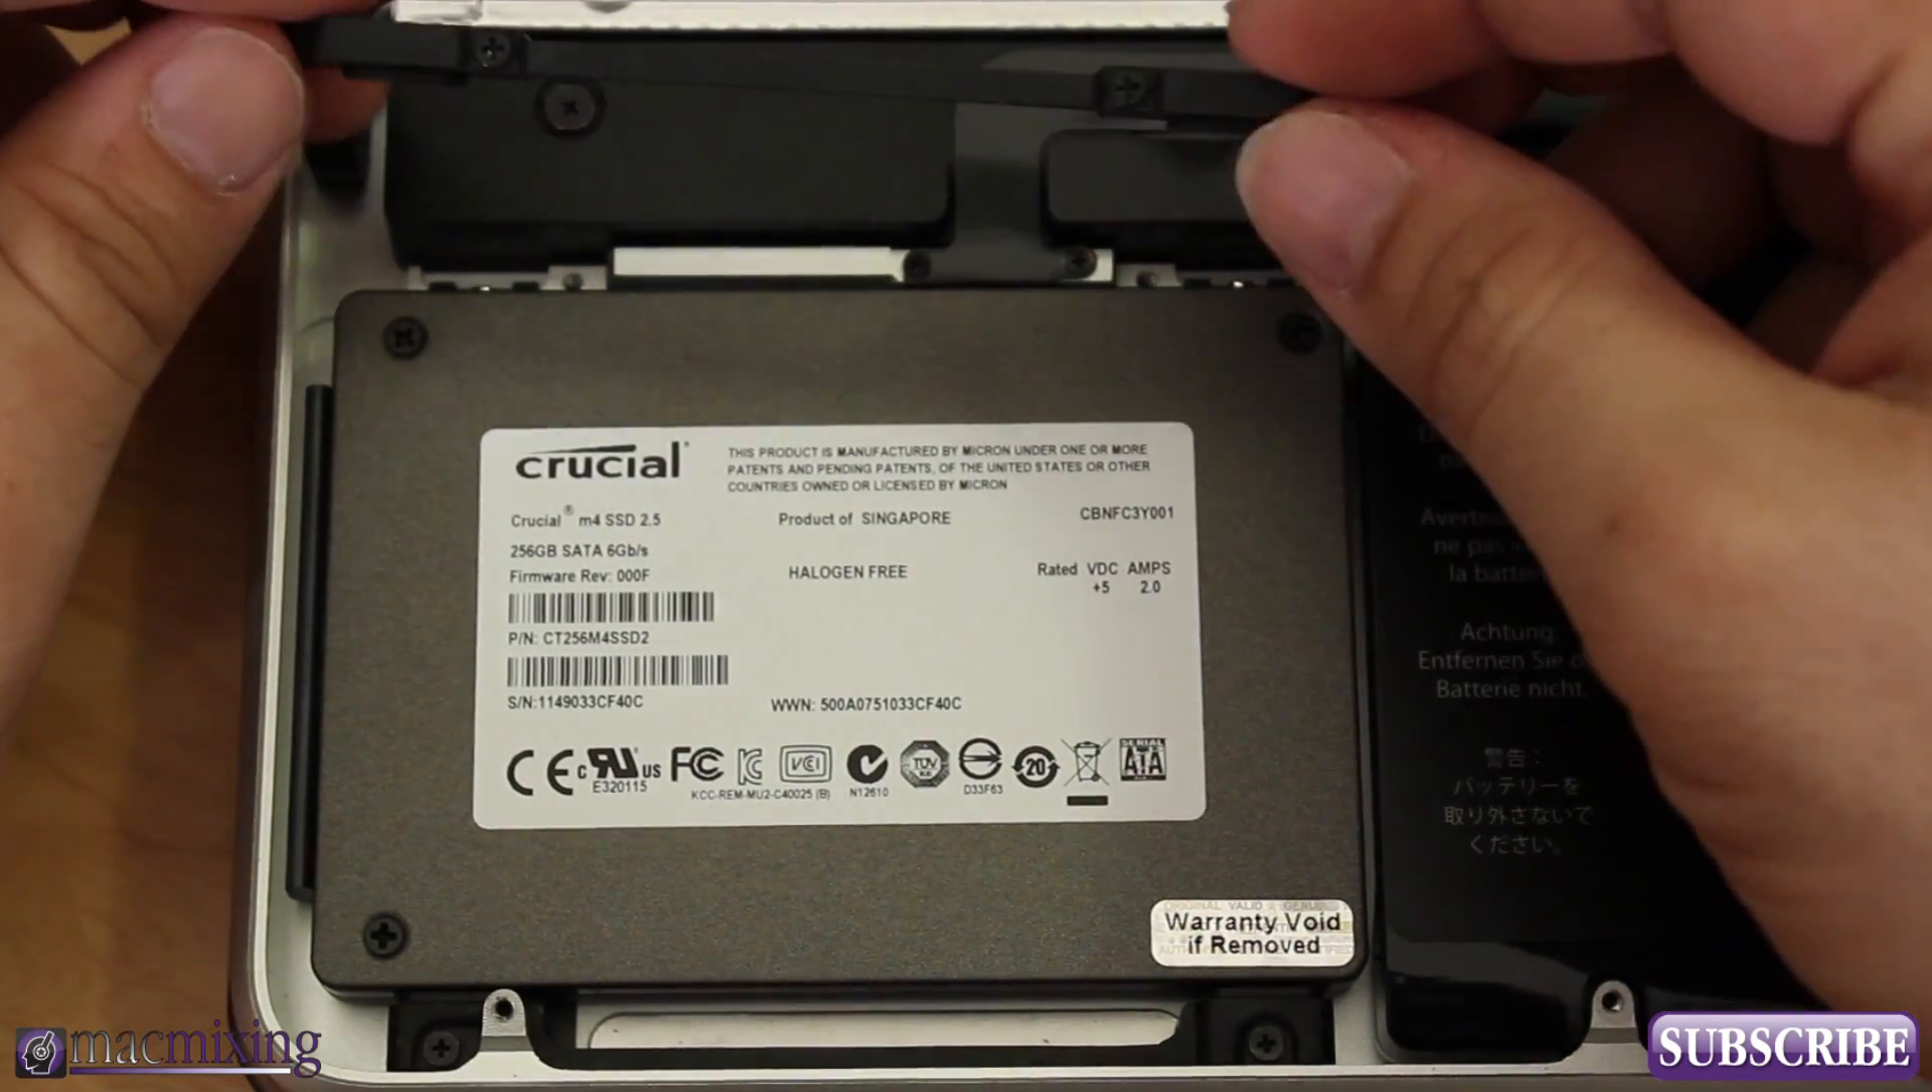So now we have the solid state drive in there.